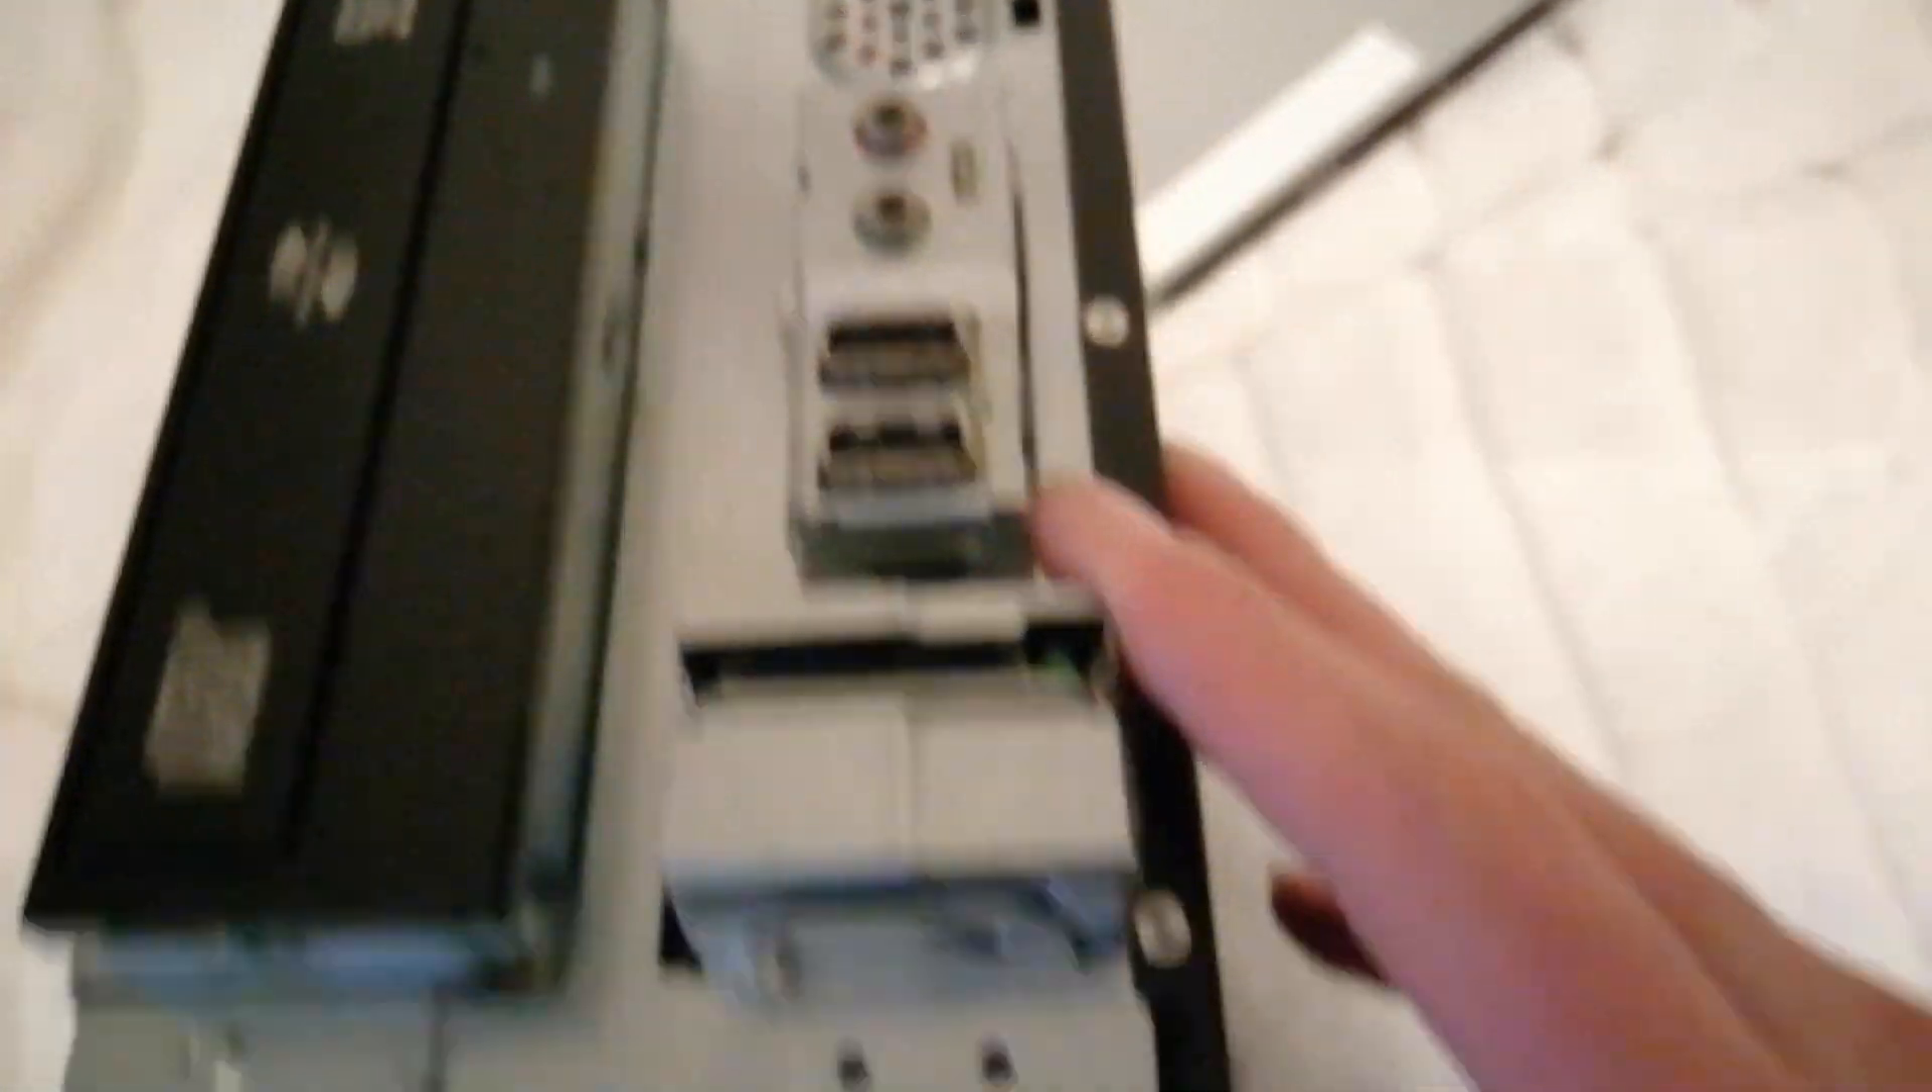Looks really ugly without the bezel. Super ugly.